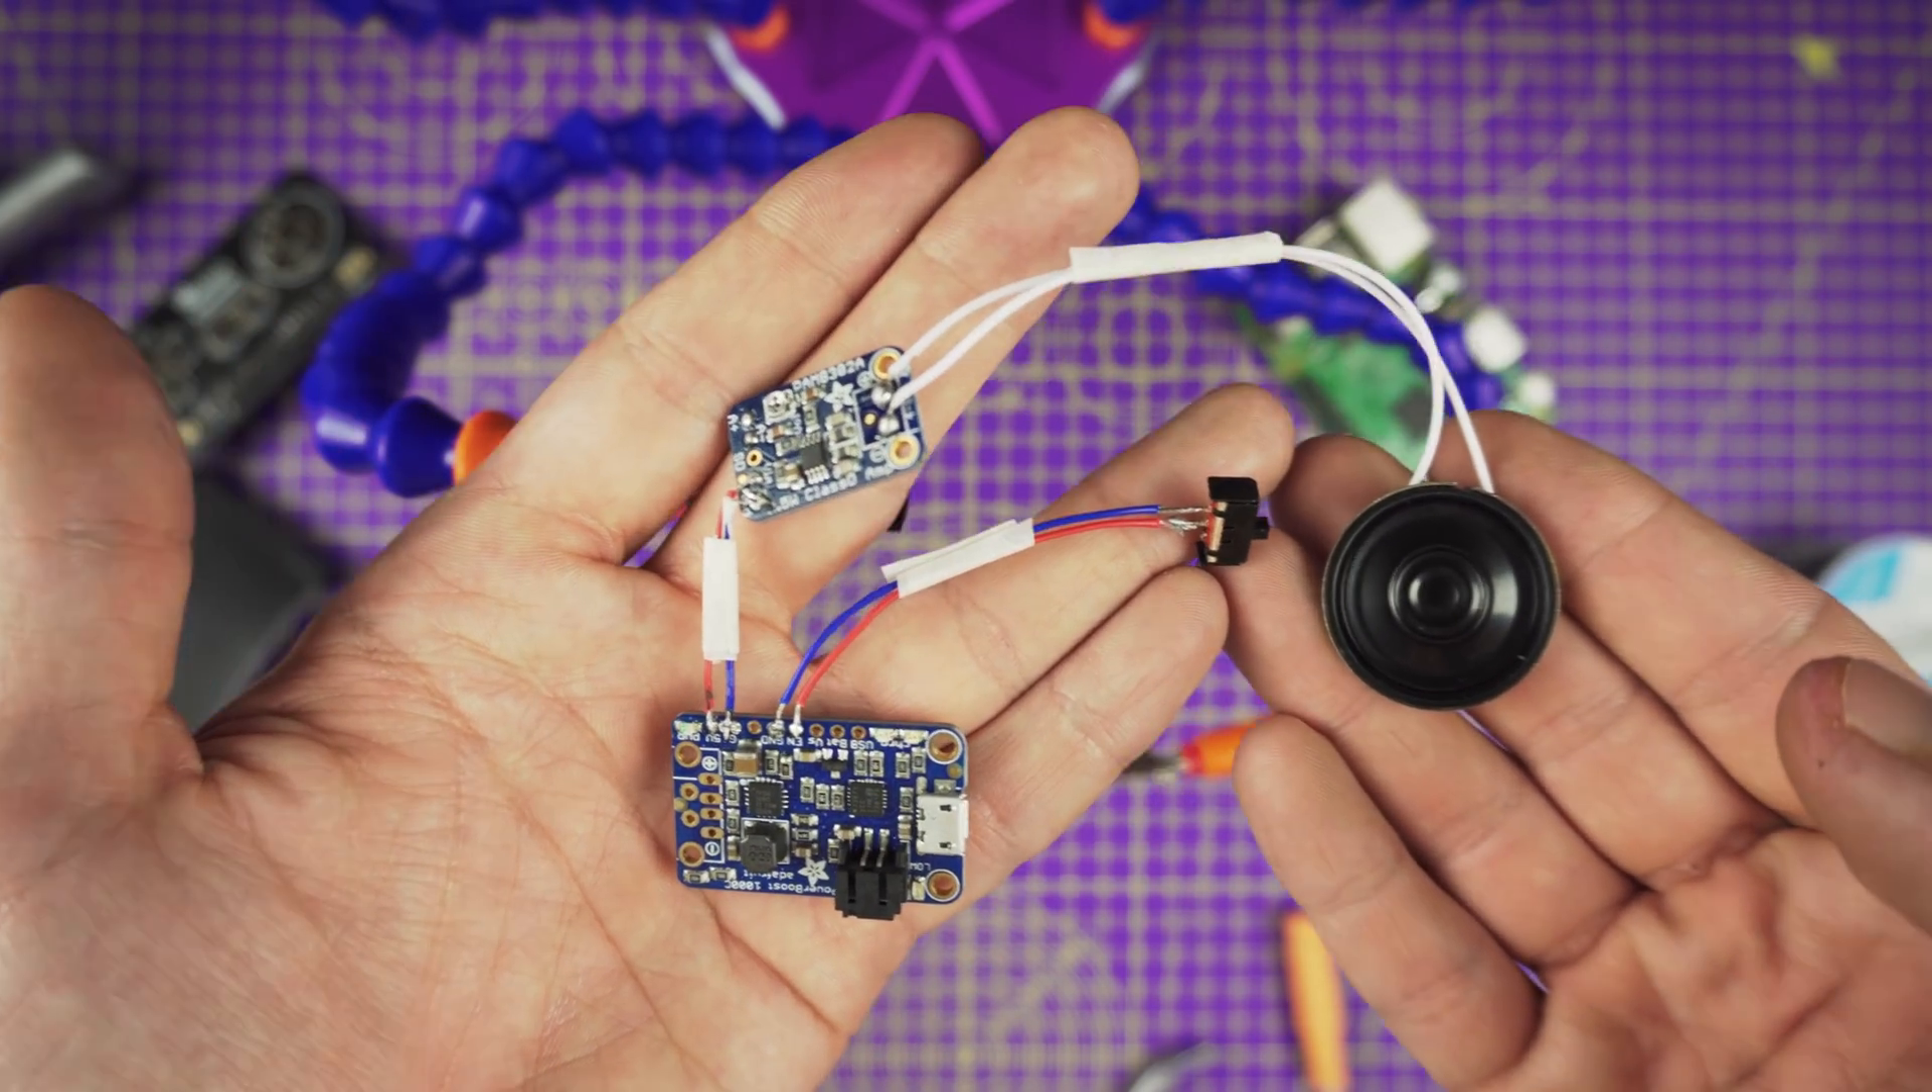Now we have our amp, speaker, power boost and slide switch all wired up and connected.